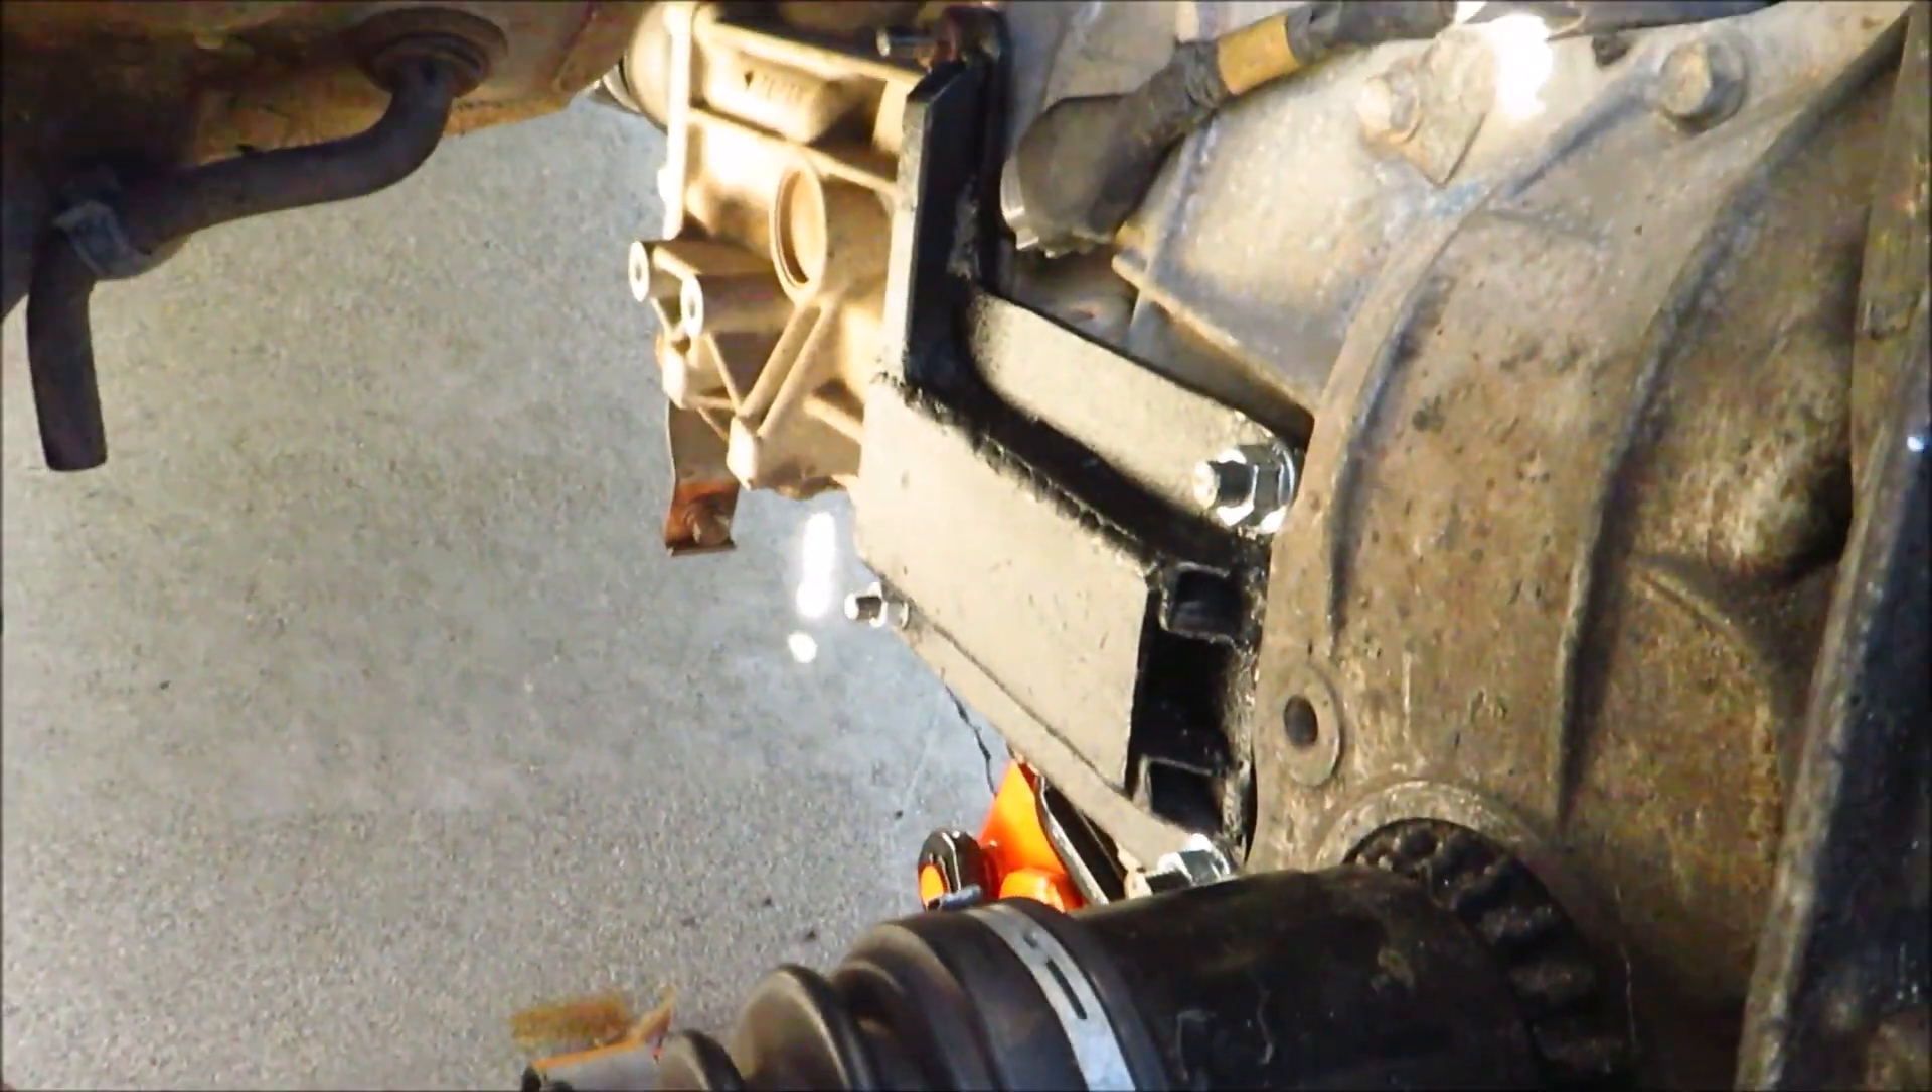Transmission braces are in, as you can see. I got everything torqued down.